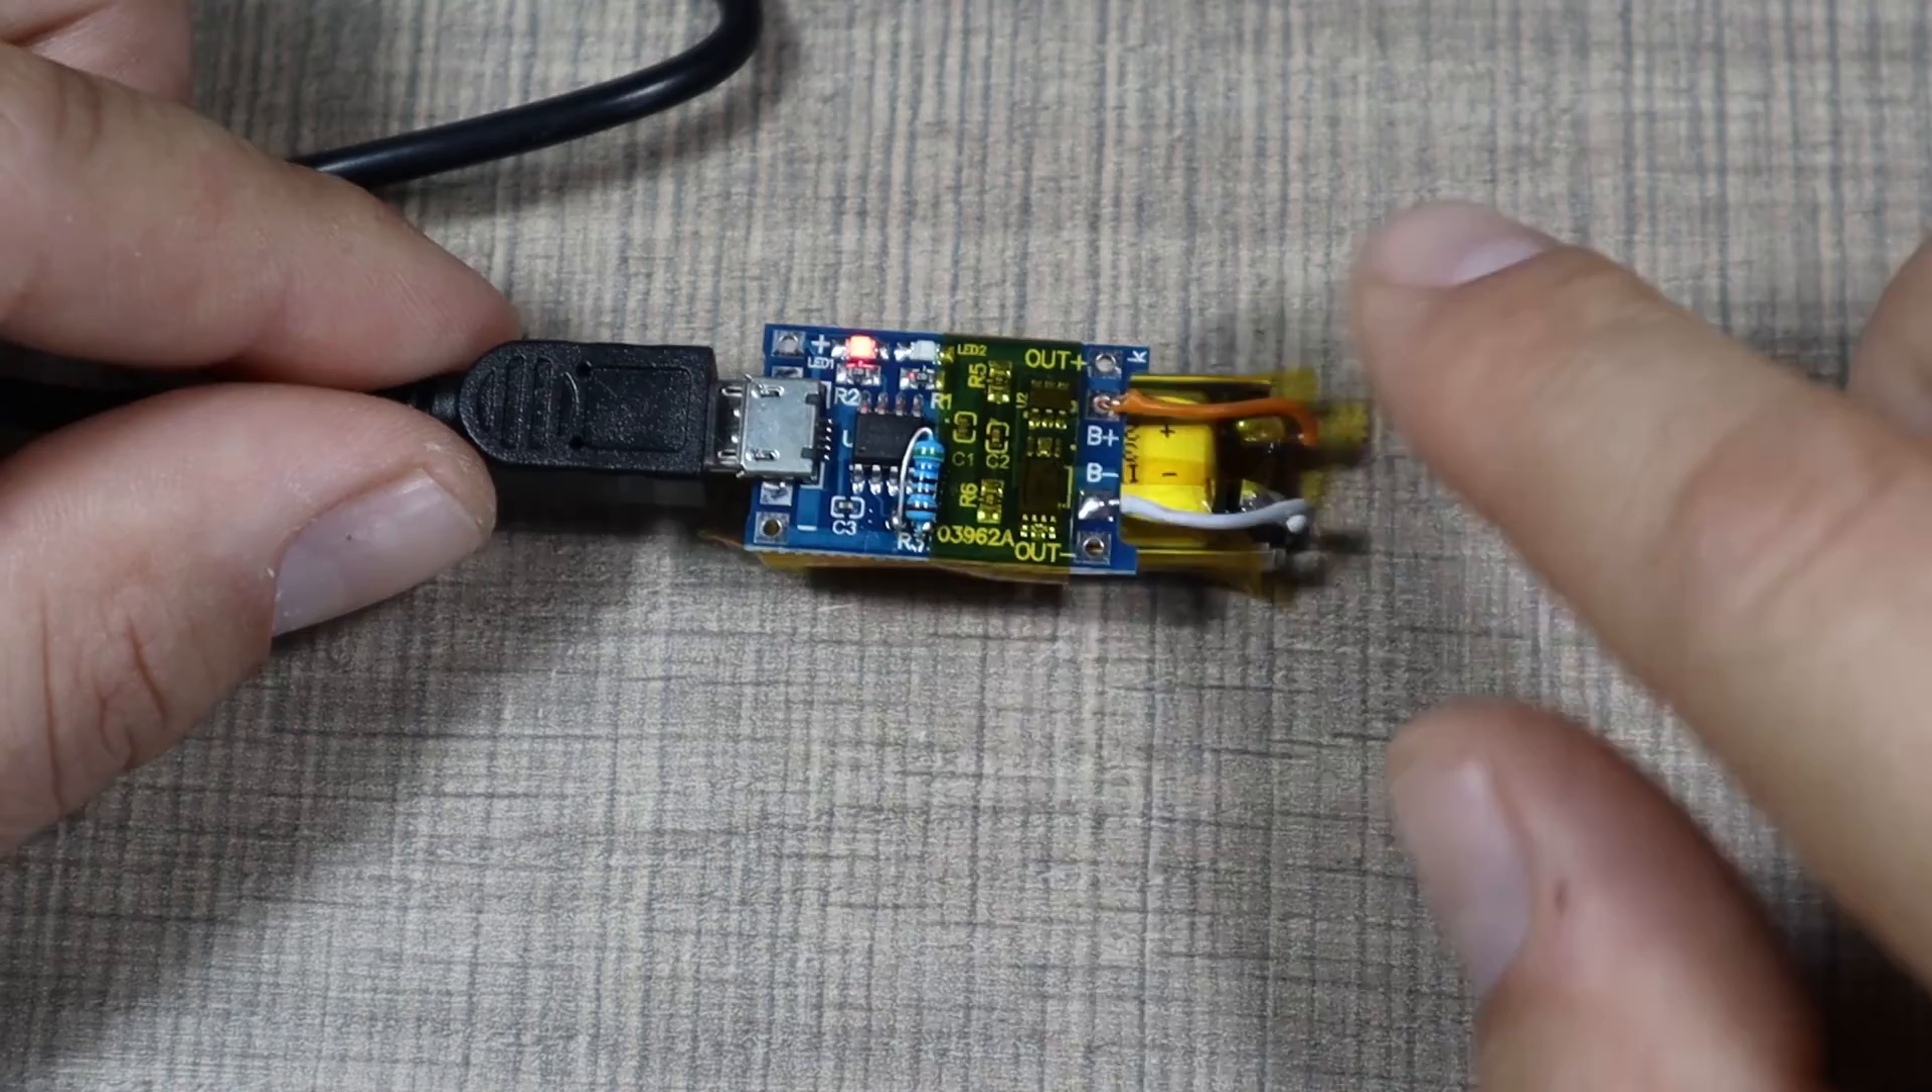And now here is the final piece it's now all soldered together.